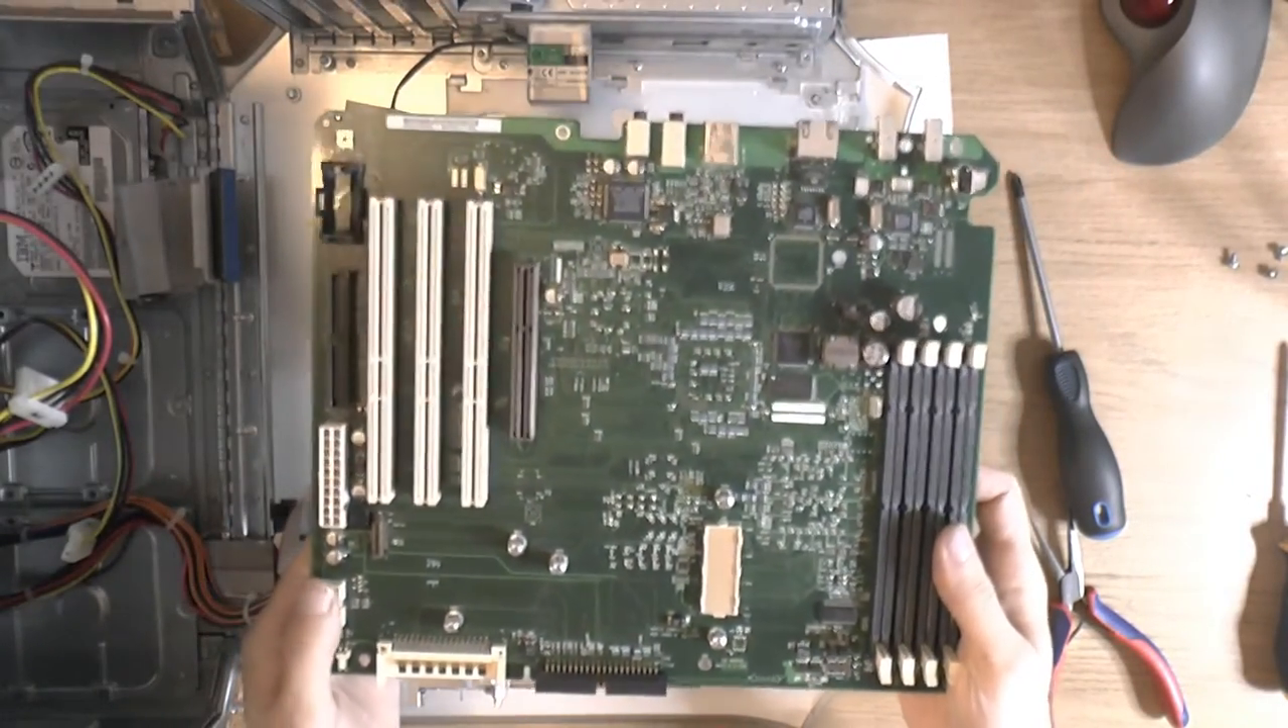So, that's the motherboard then out.